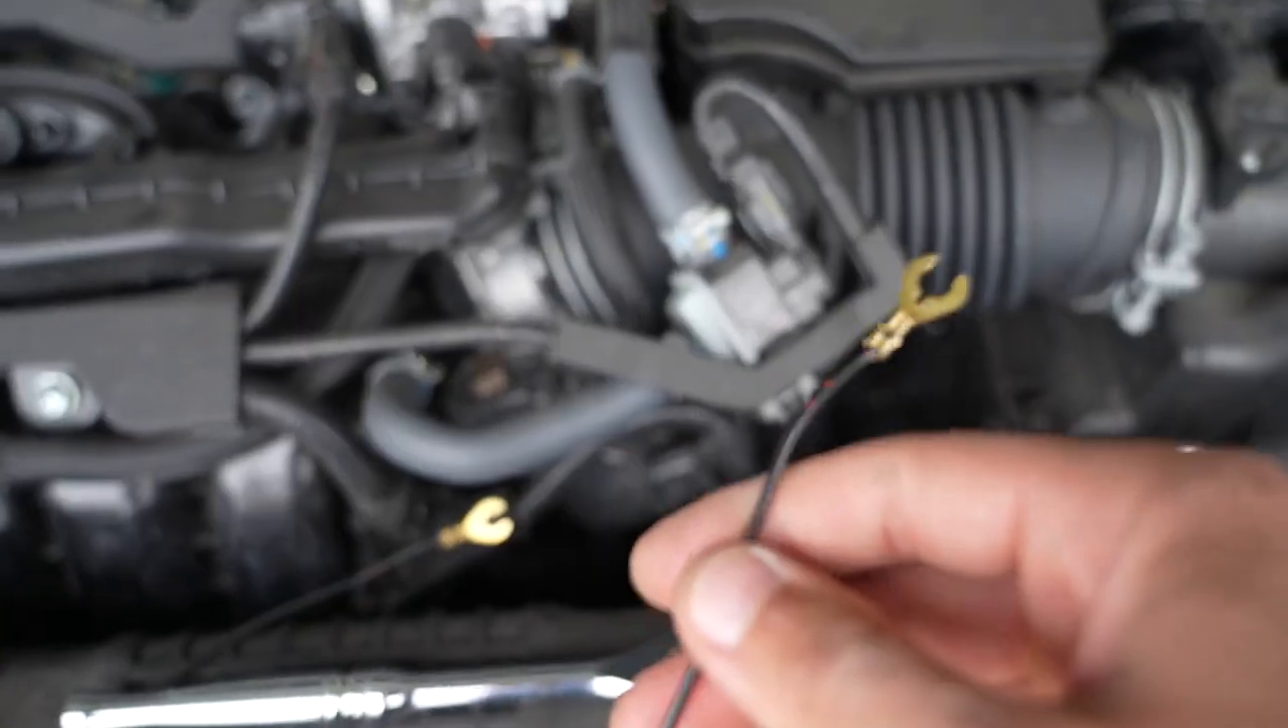And only thing left now to do is to go ahead and connect these uh ground wires.